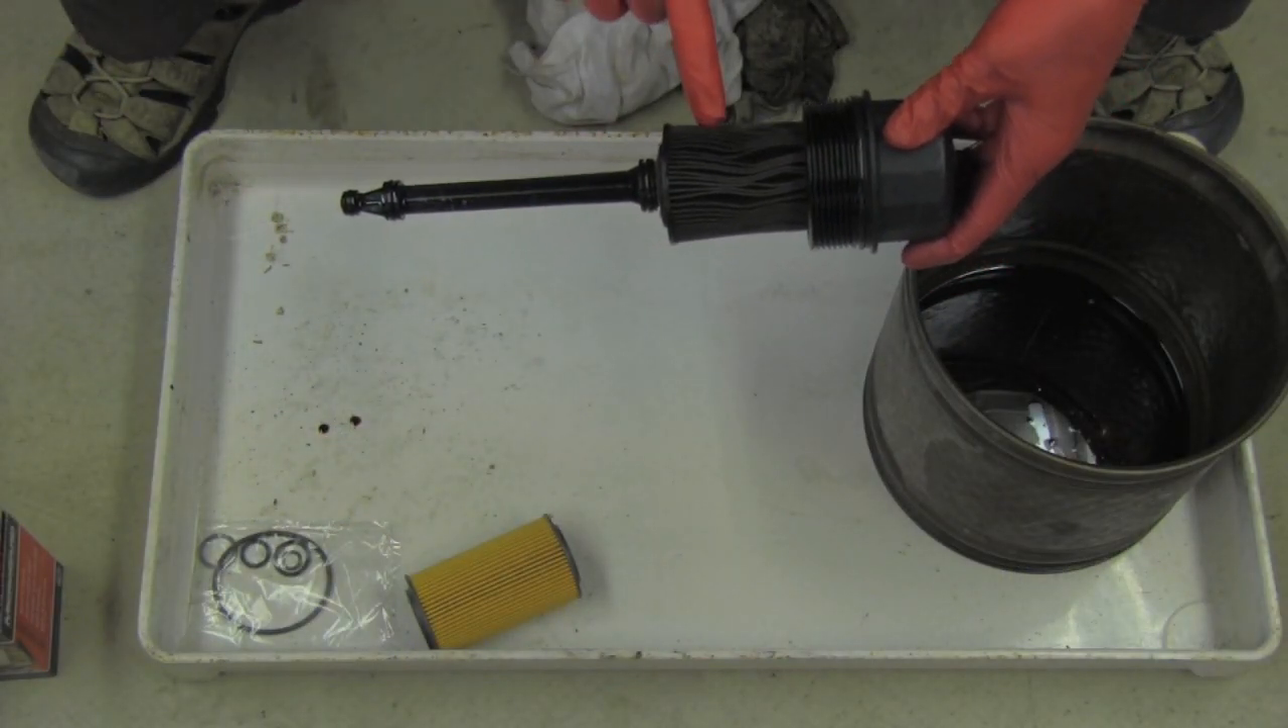So here you can see the part I removed including the old filter.